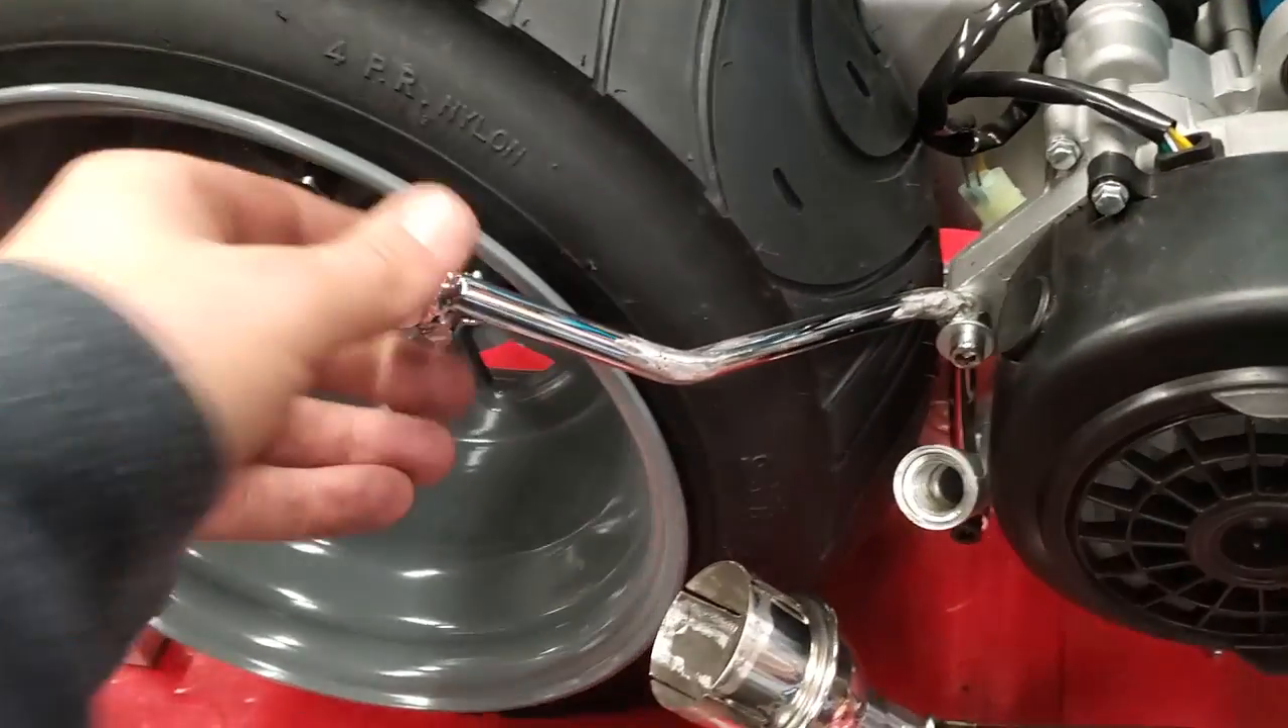Okay, so we got the exhaust hanger, or muffler hanger, welded up and everything, and it's good to go.